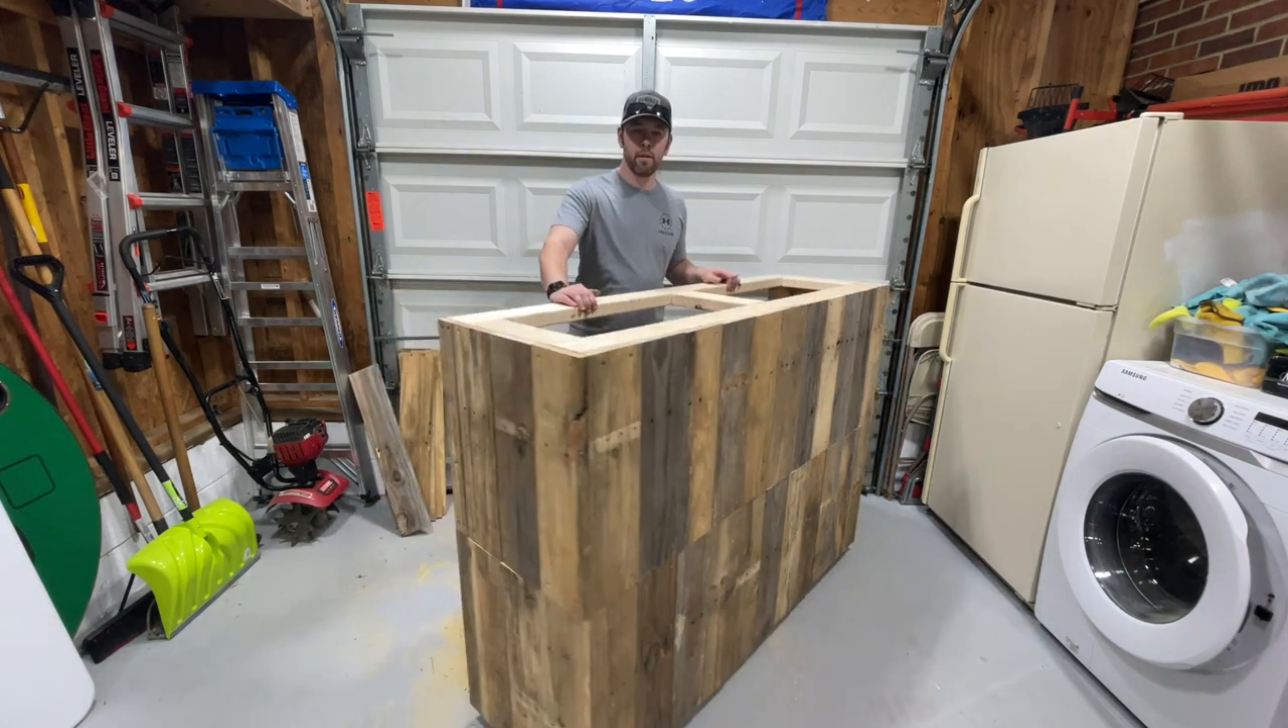I've got the entire front and the sides on.